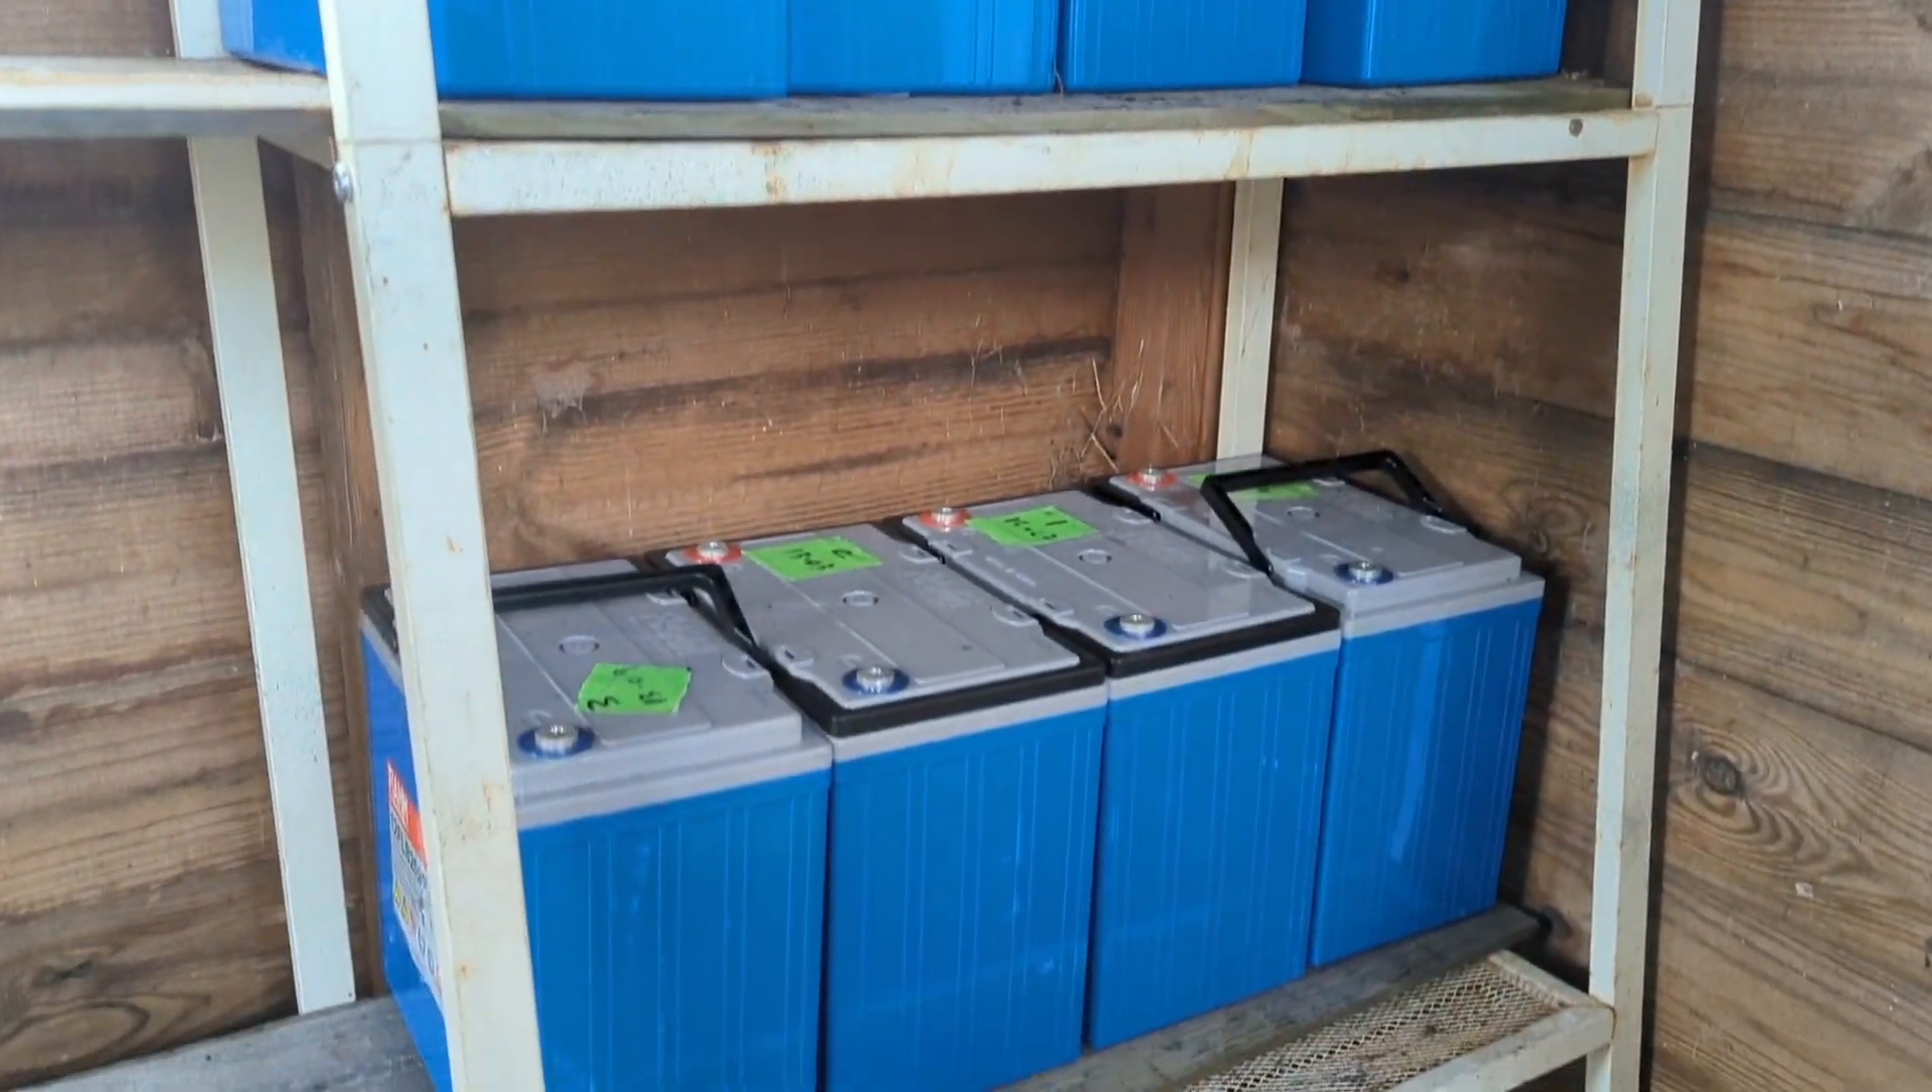That's the battery on the rack looking good not wired up yet.